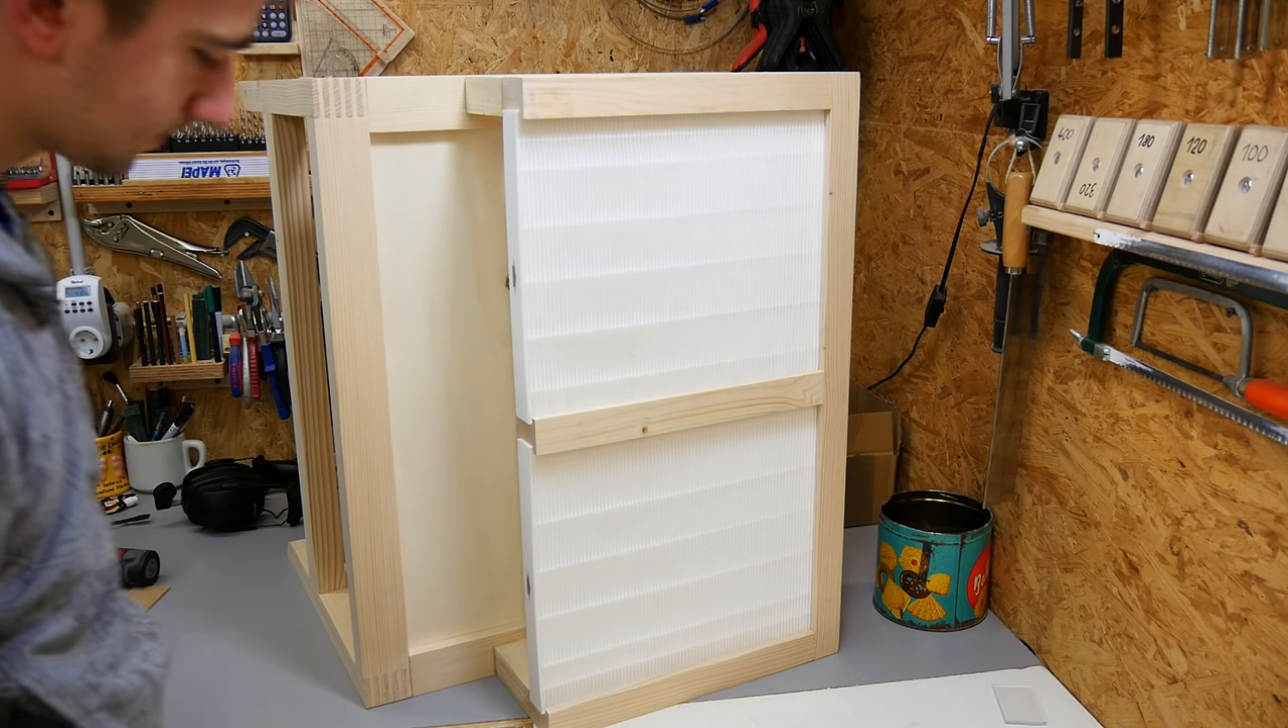And here the frame is fully glued up and the filters still fit which is a good thing.